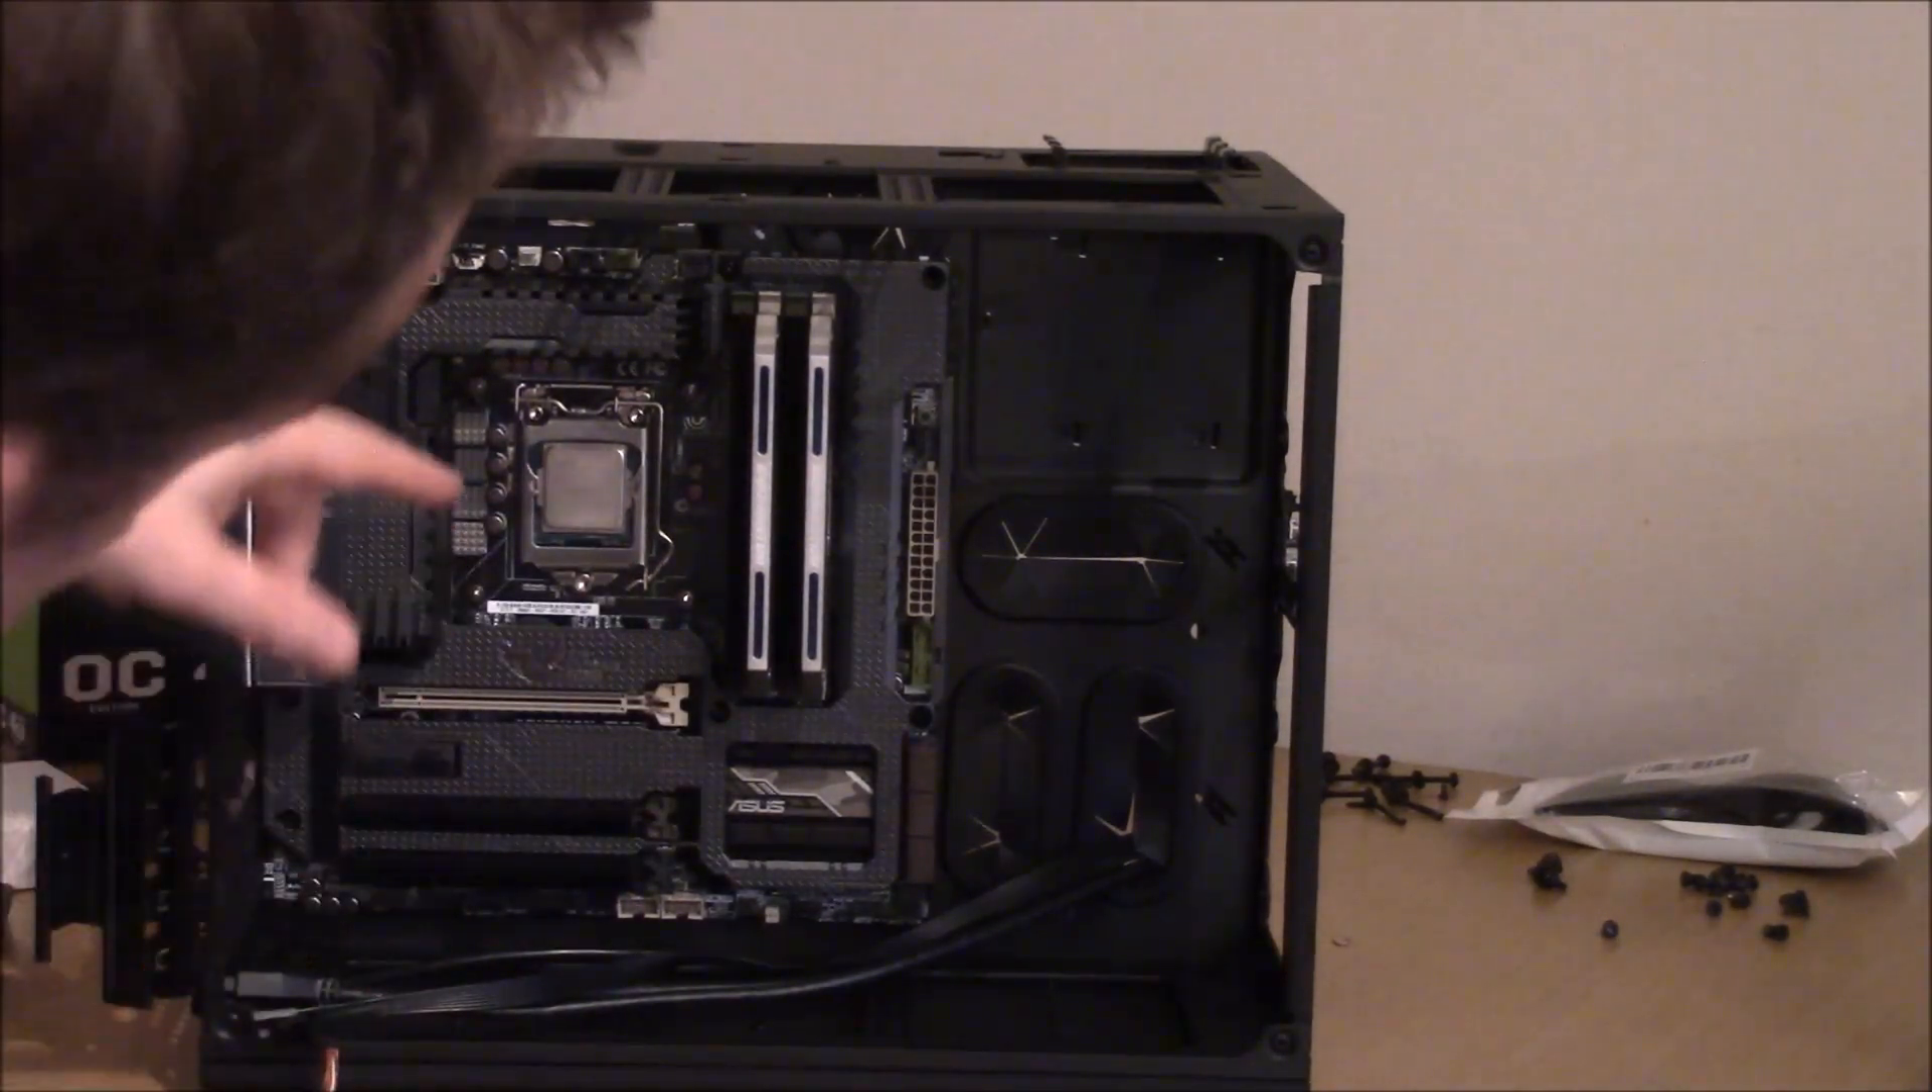So we've got the motherboard in place now. And we've got the ram in.